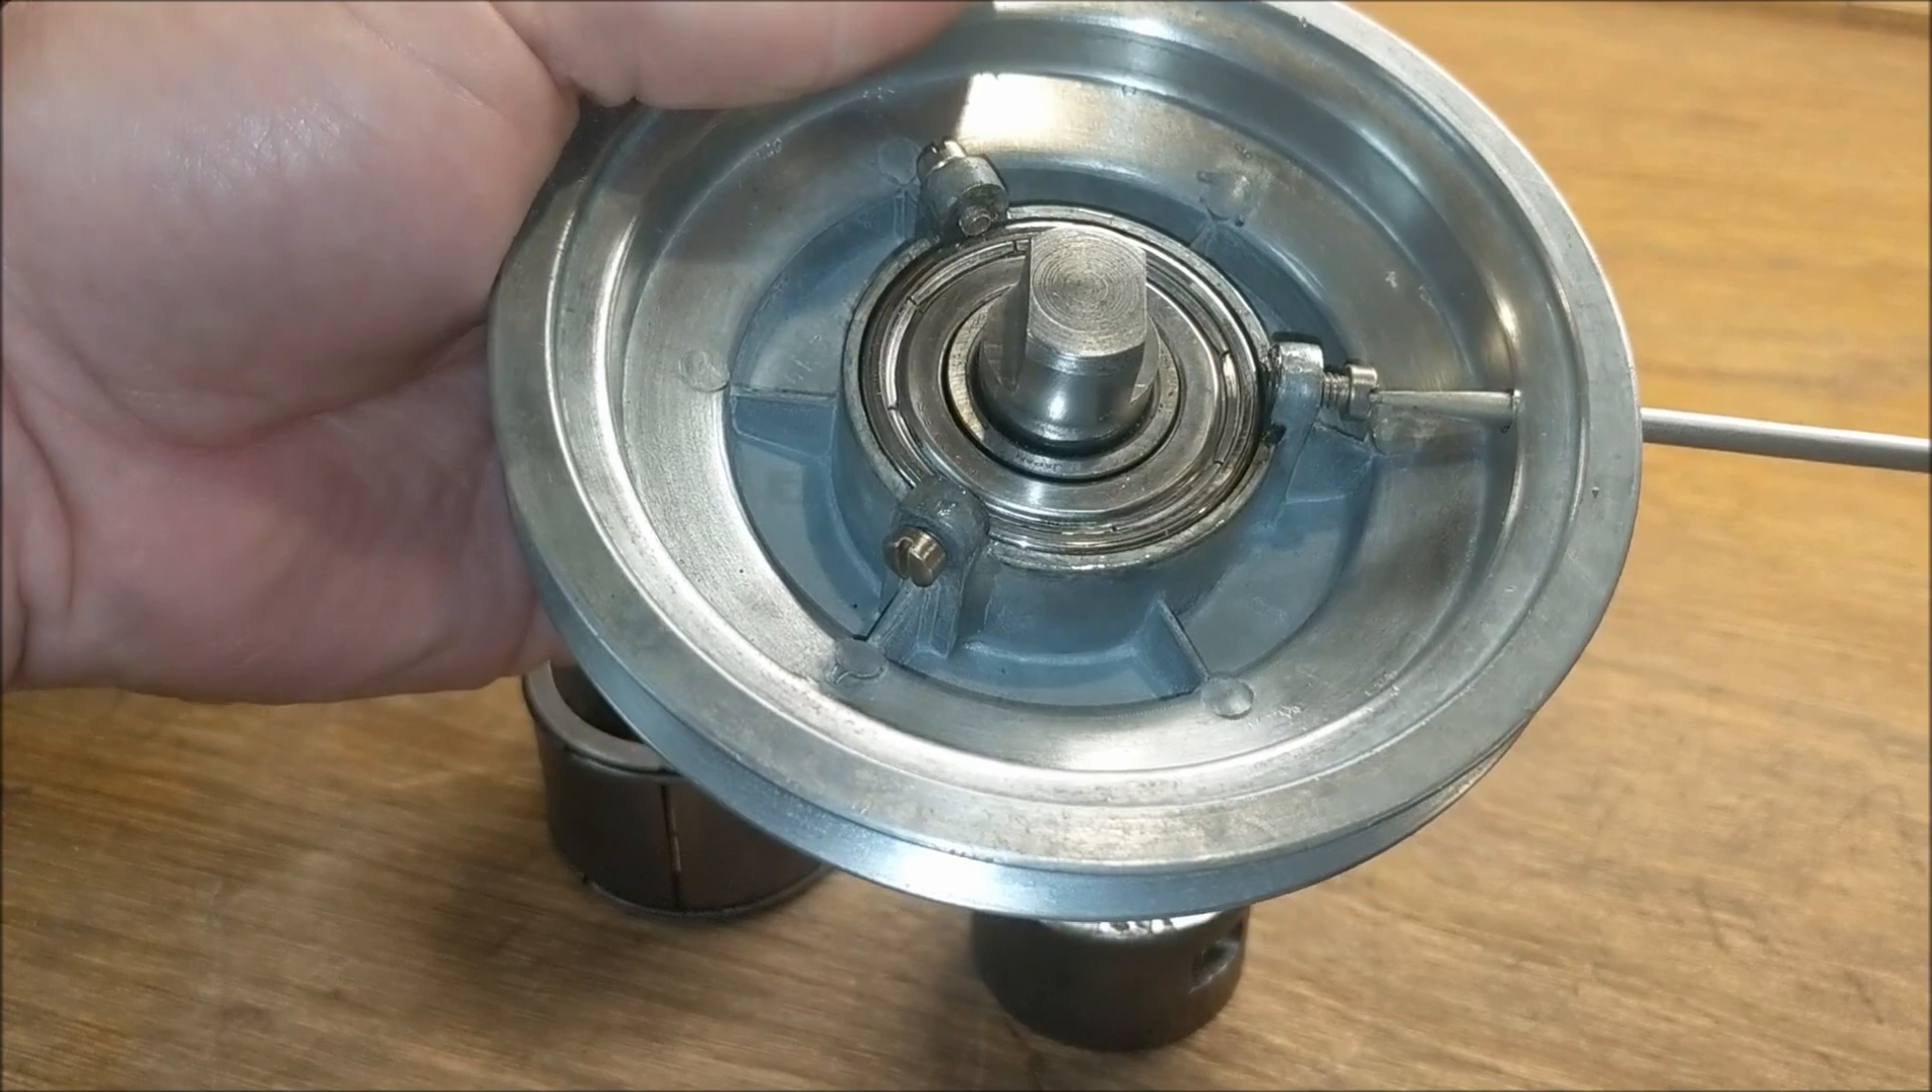And there are three screws that should be all the way in. I backed these out a little bit for this video just so you're not watching me back out three screws the whole time.